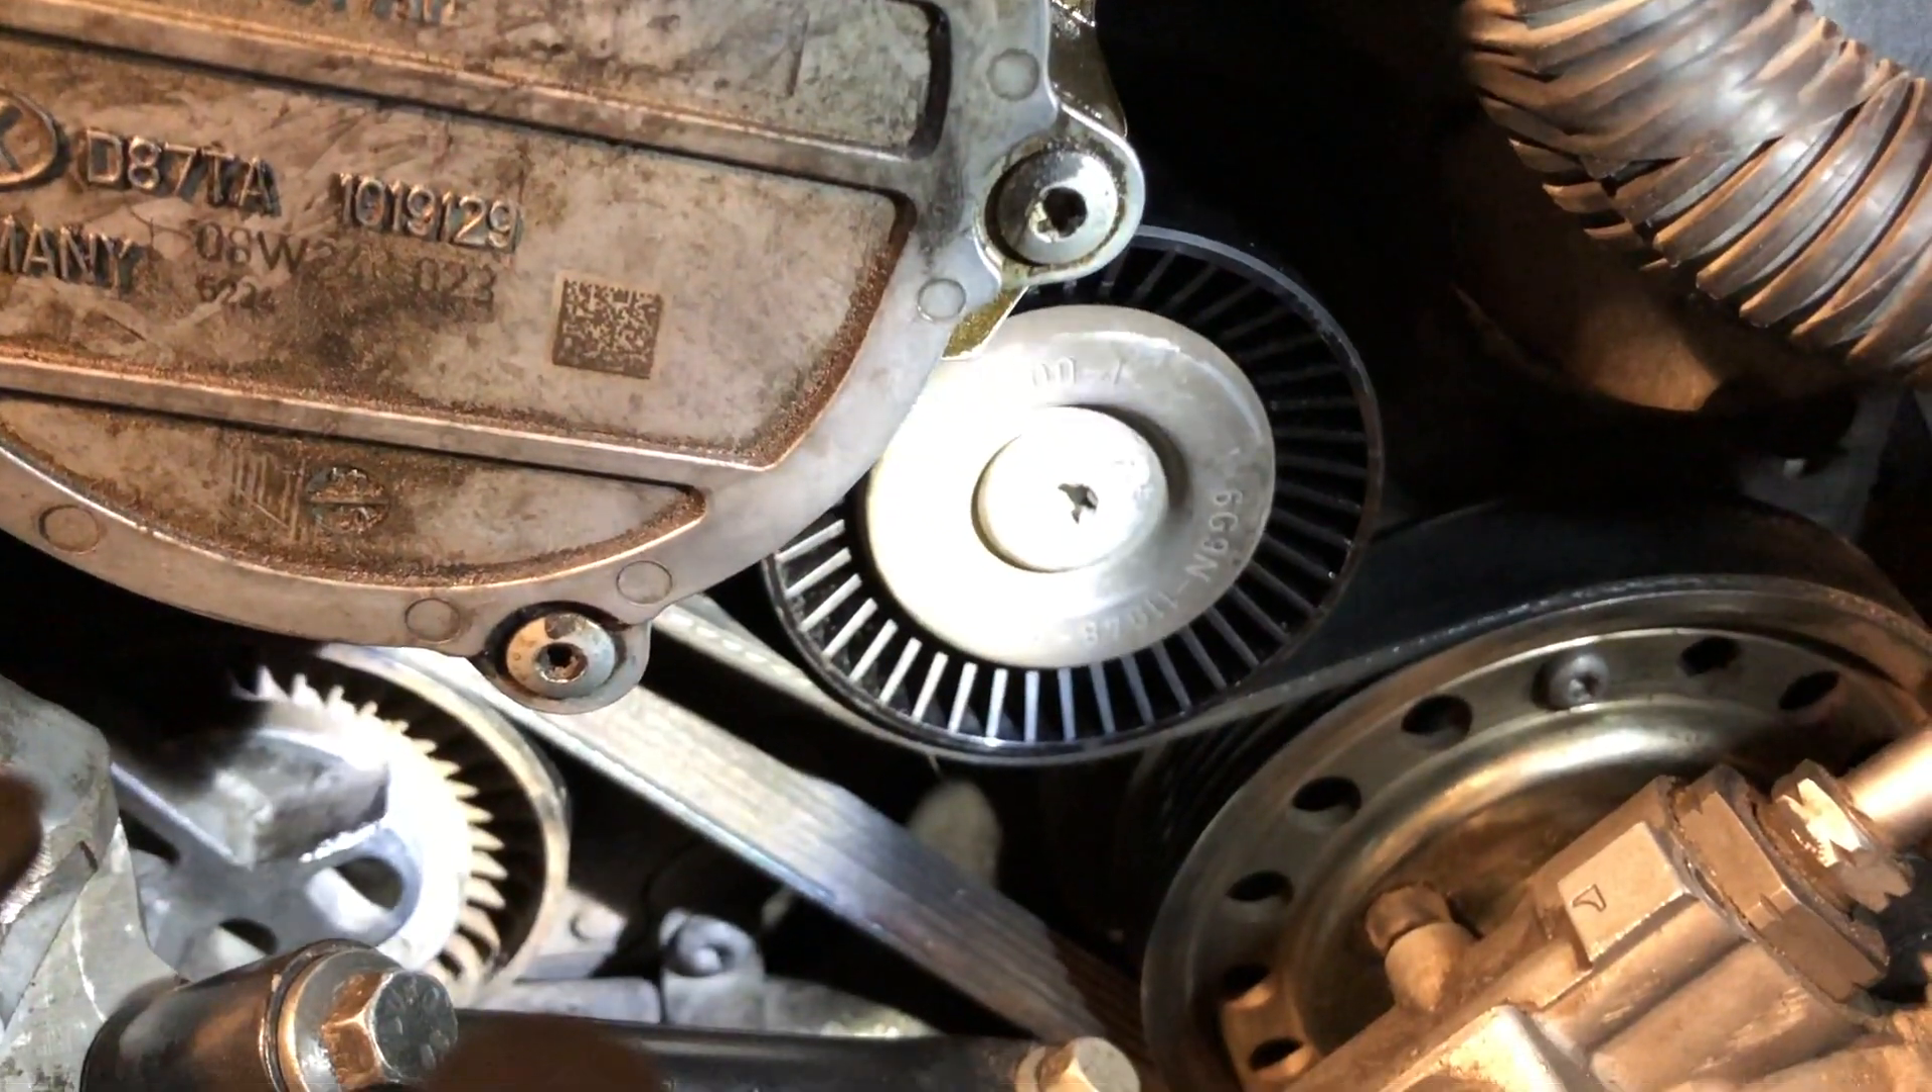And then we'll get that idler pulley in there. And there it is. Back in.